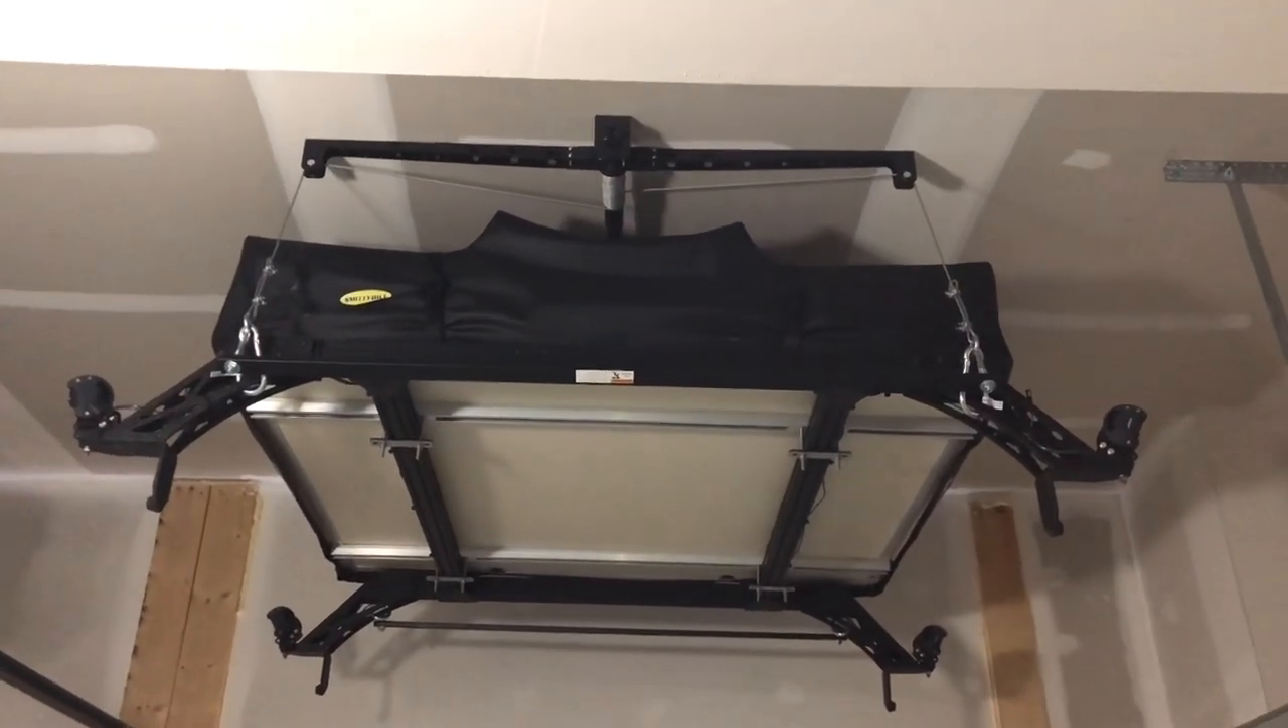Well as you can see I was successful in getting the half rack as well as rooftop tent up with the hoist.